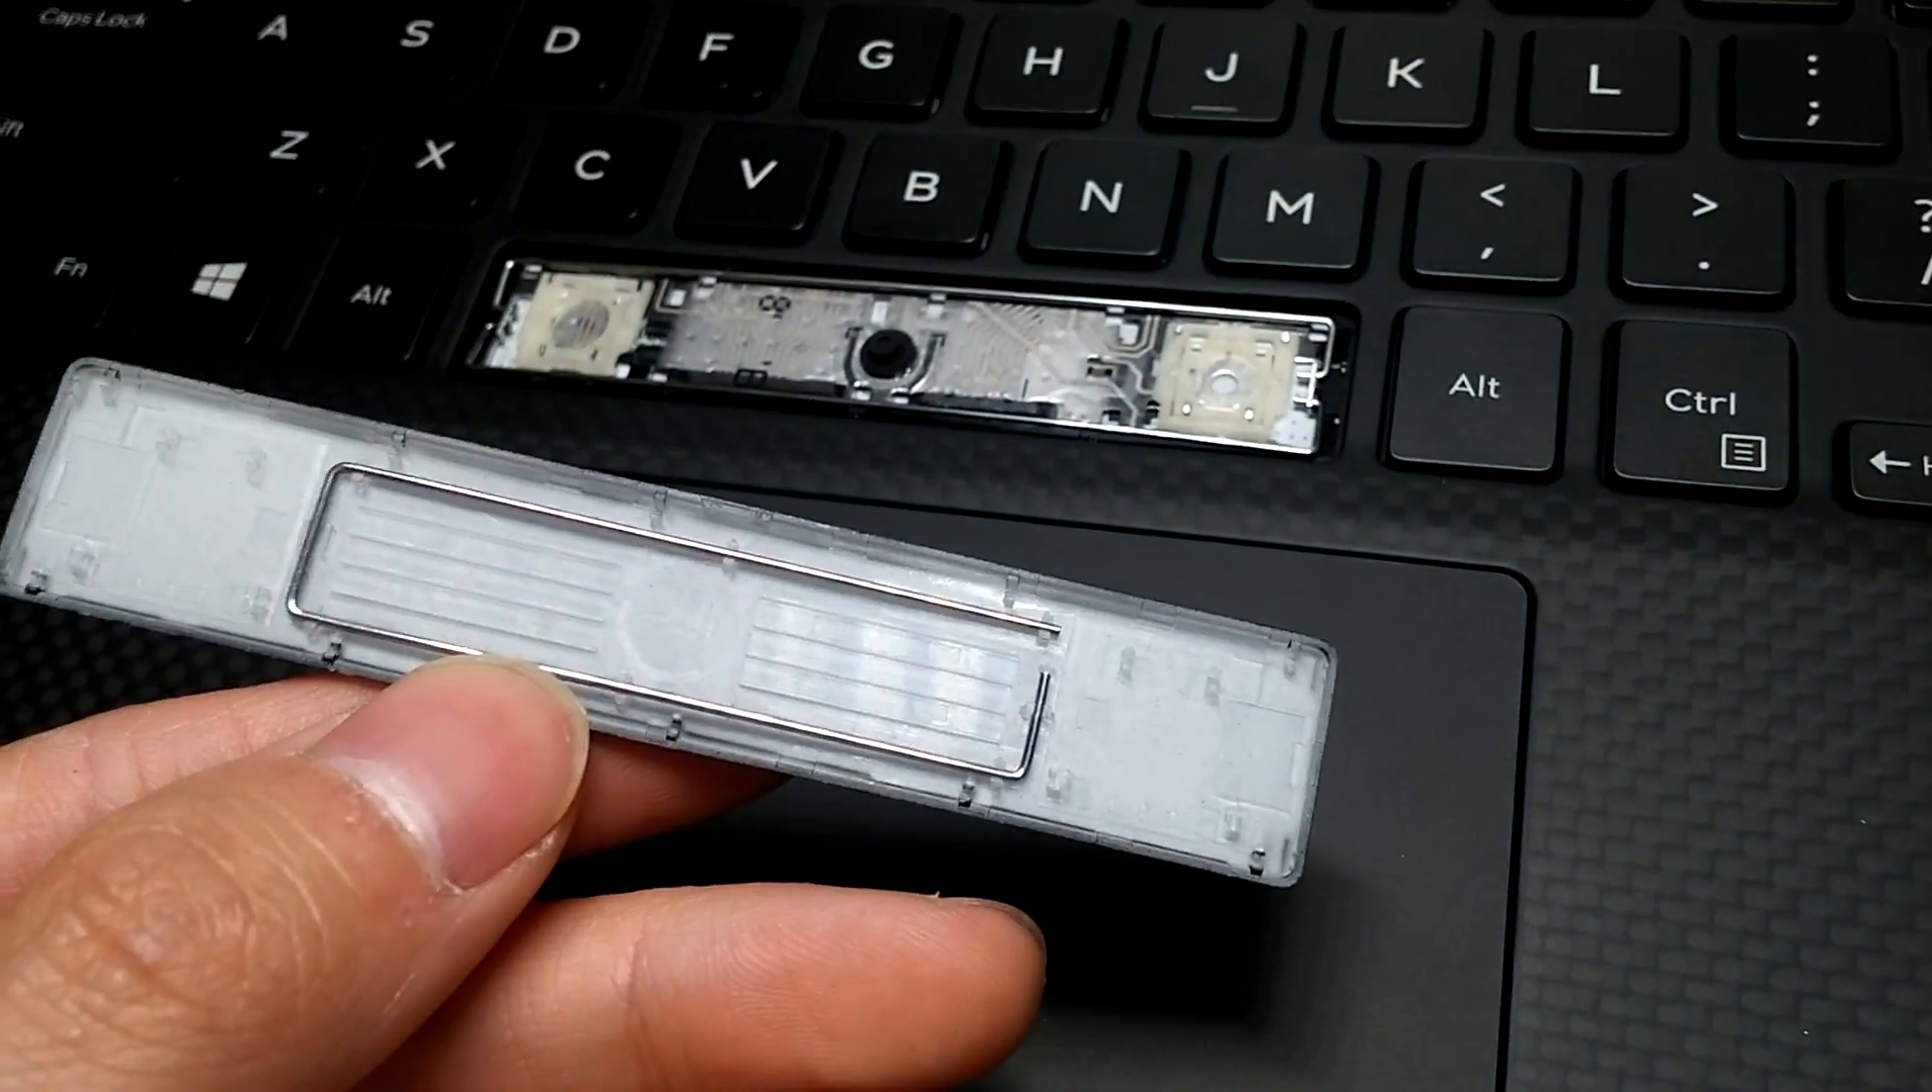All right so here's the space bar removed.